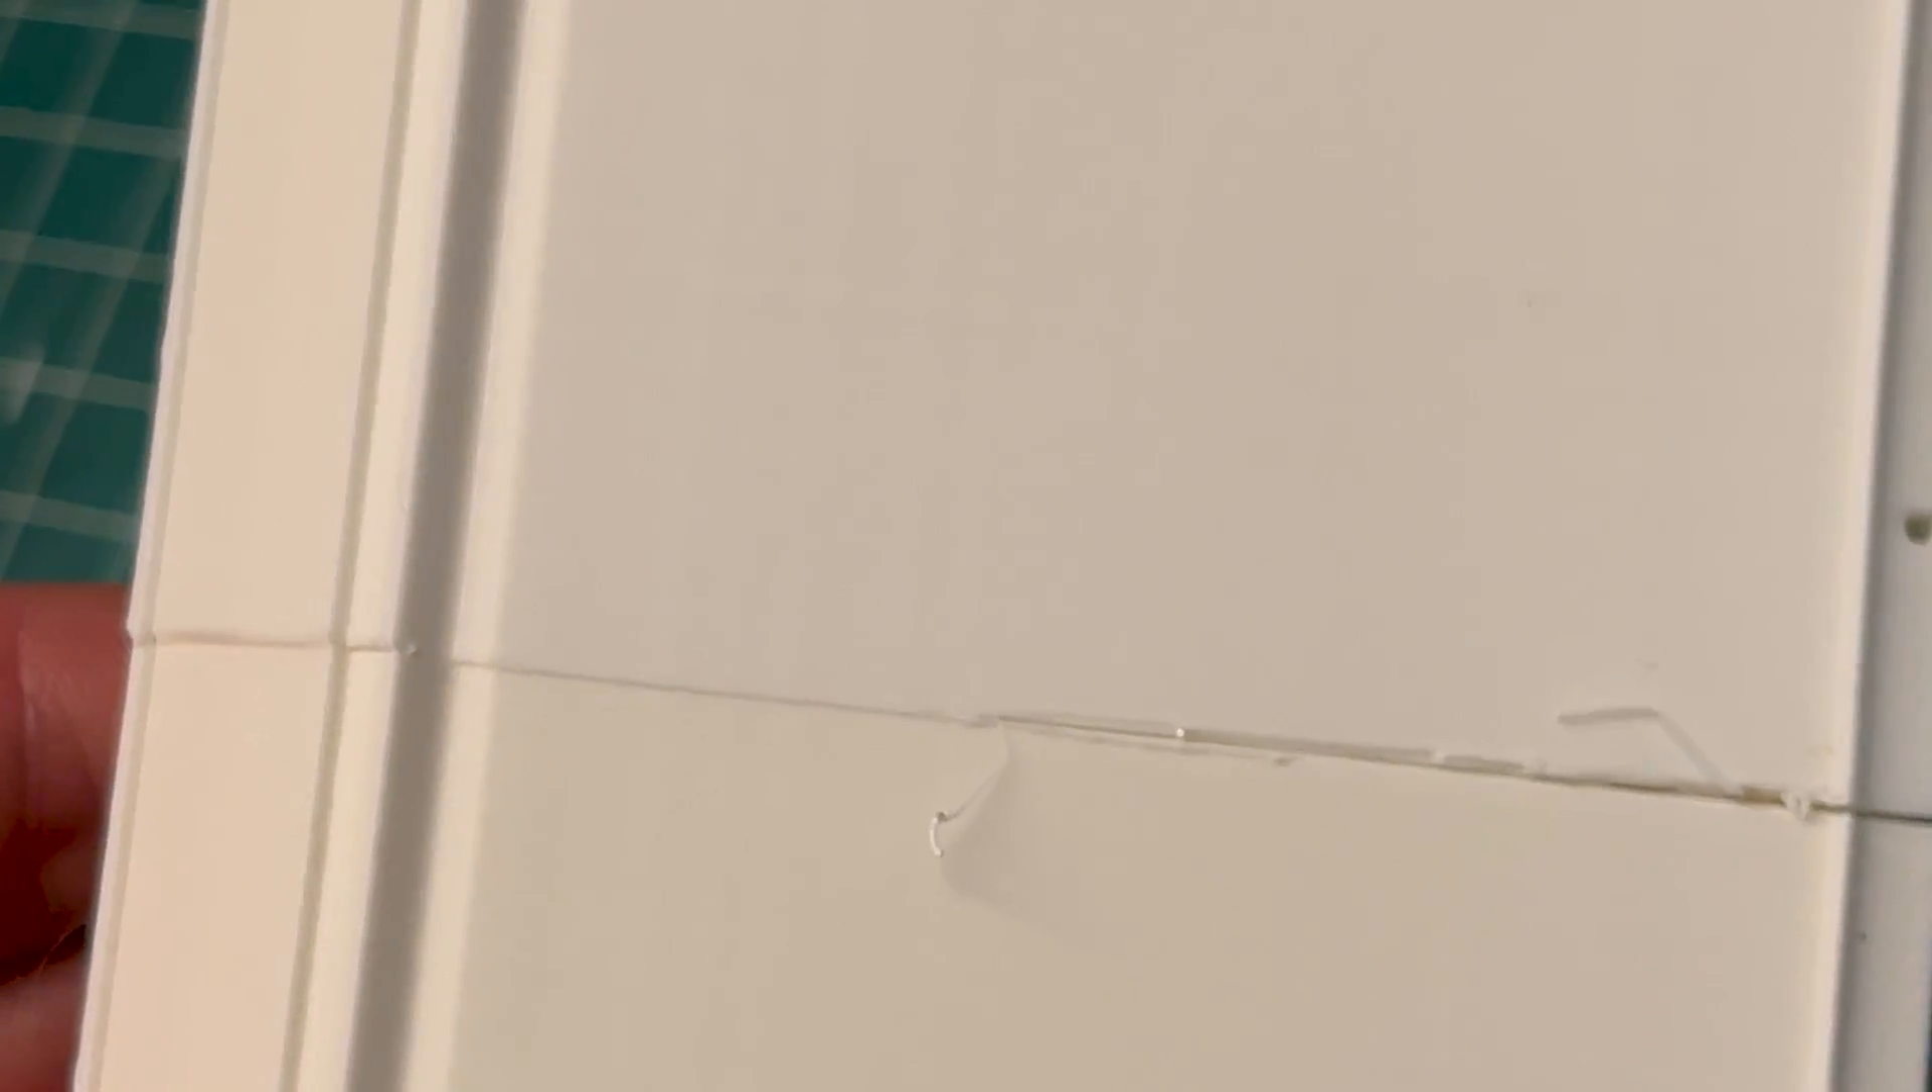We have kind of a seam, but that's no big deal.